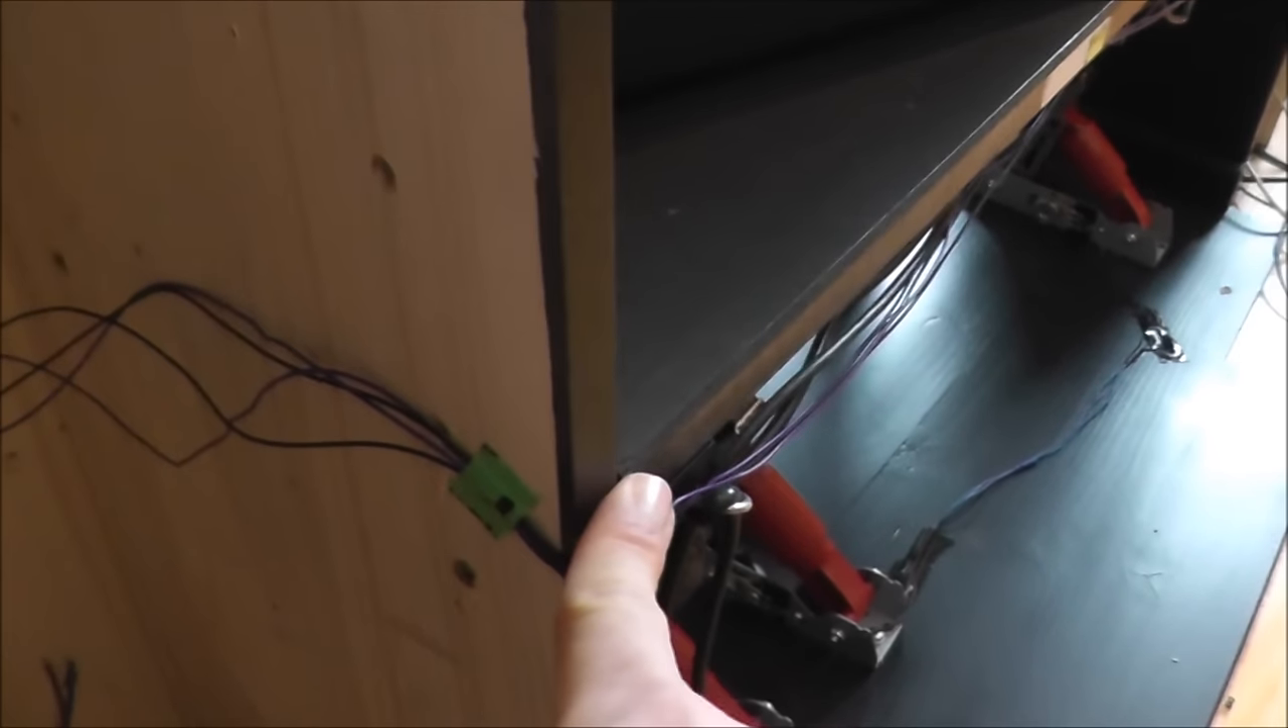Ihr seht hier gehen ein paar Kabel raus, die ich noch nicht zusammengebunden habe.